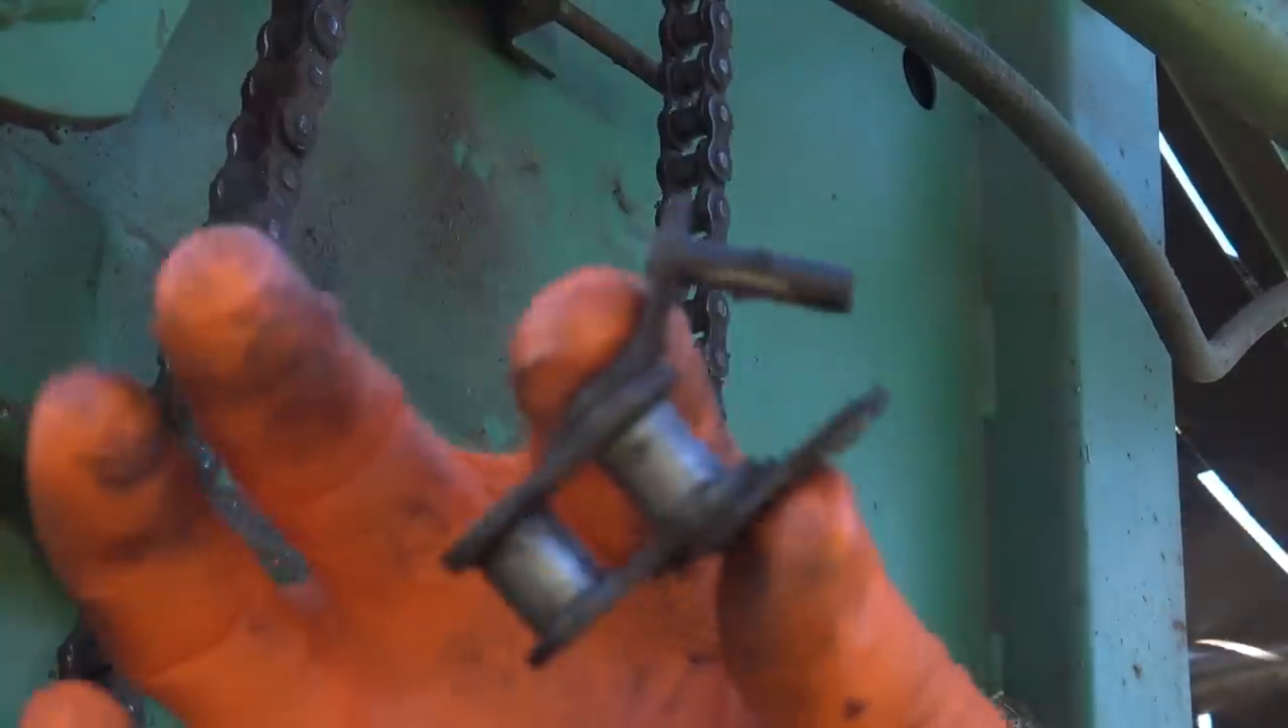And that's your removed piece of chain. You can see basically just bent that off and removed it.